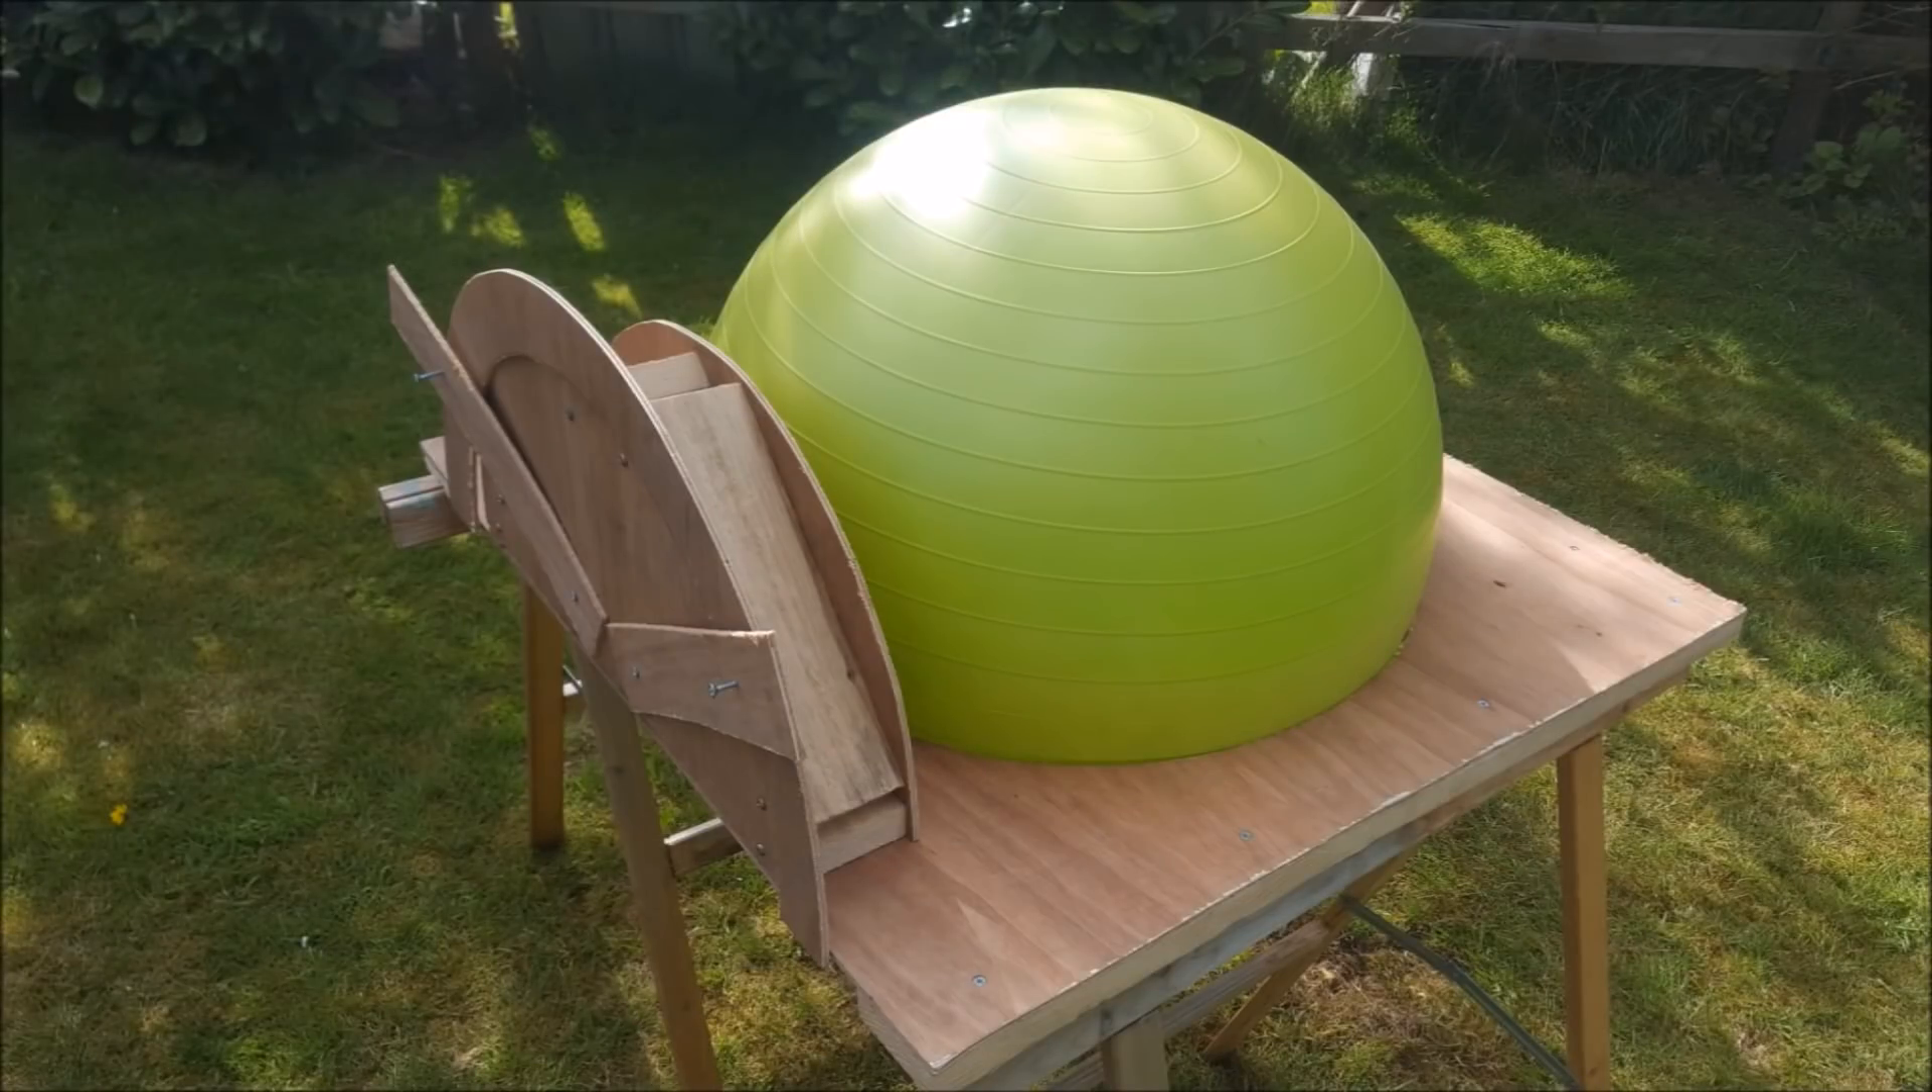You can see that the gym ball is in the frame so you make the hole a little bit smaller than the gym ball so the gym ball doesn't go all the way through.